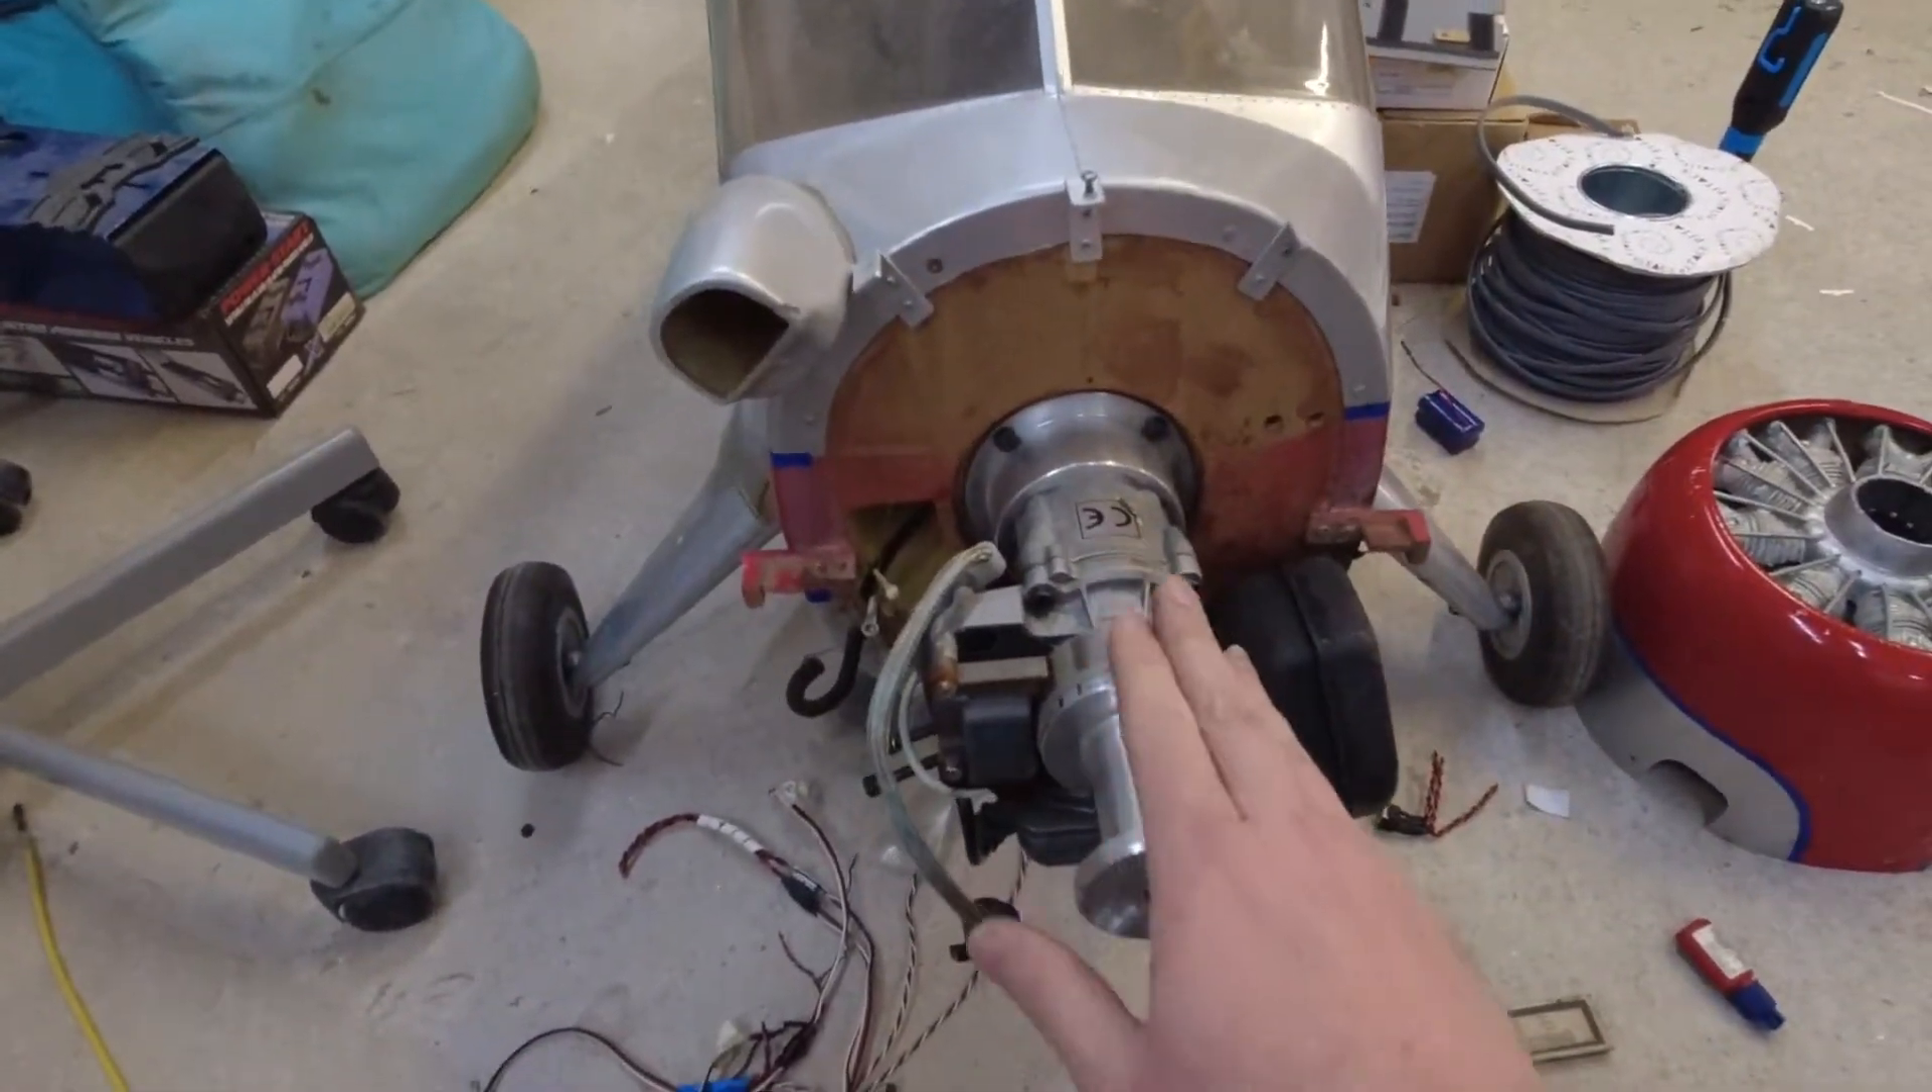Okay so the engine is now bolted on.